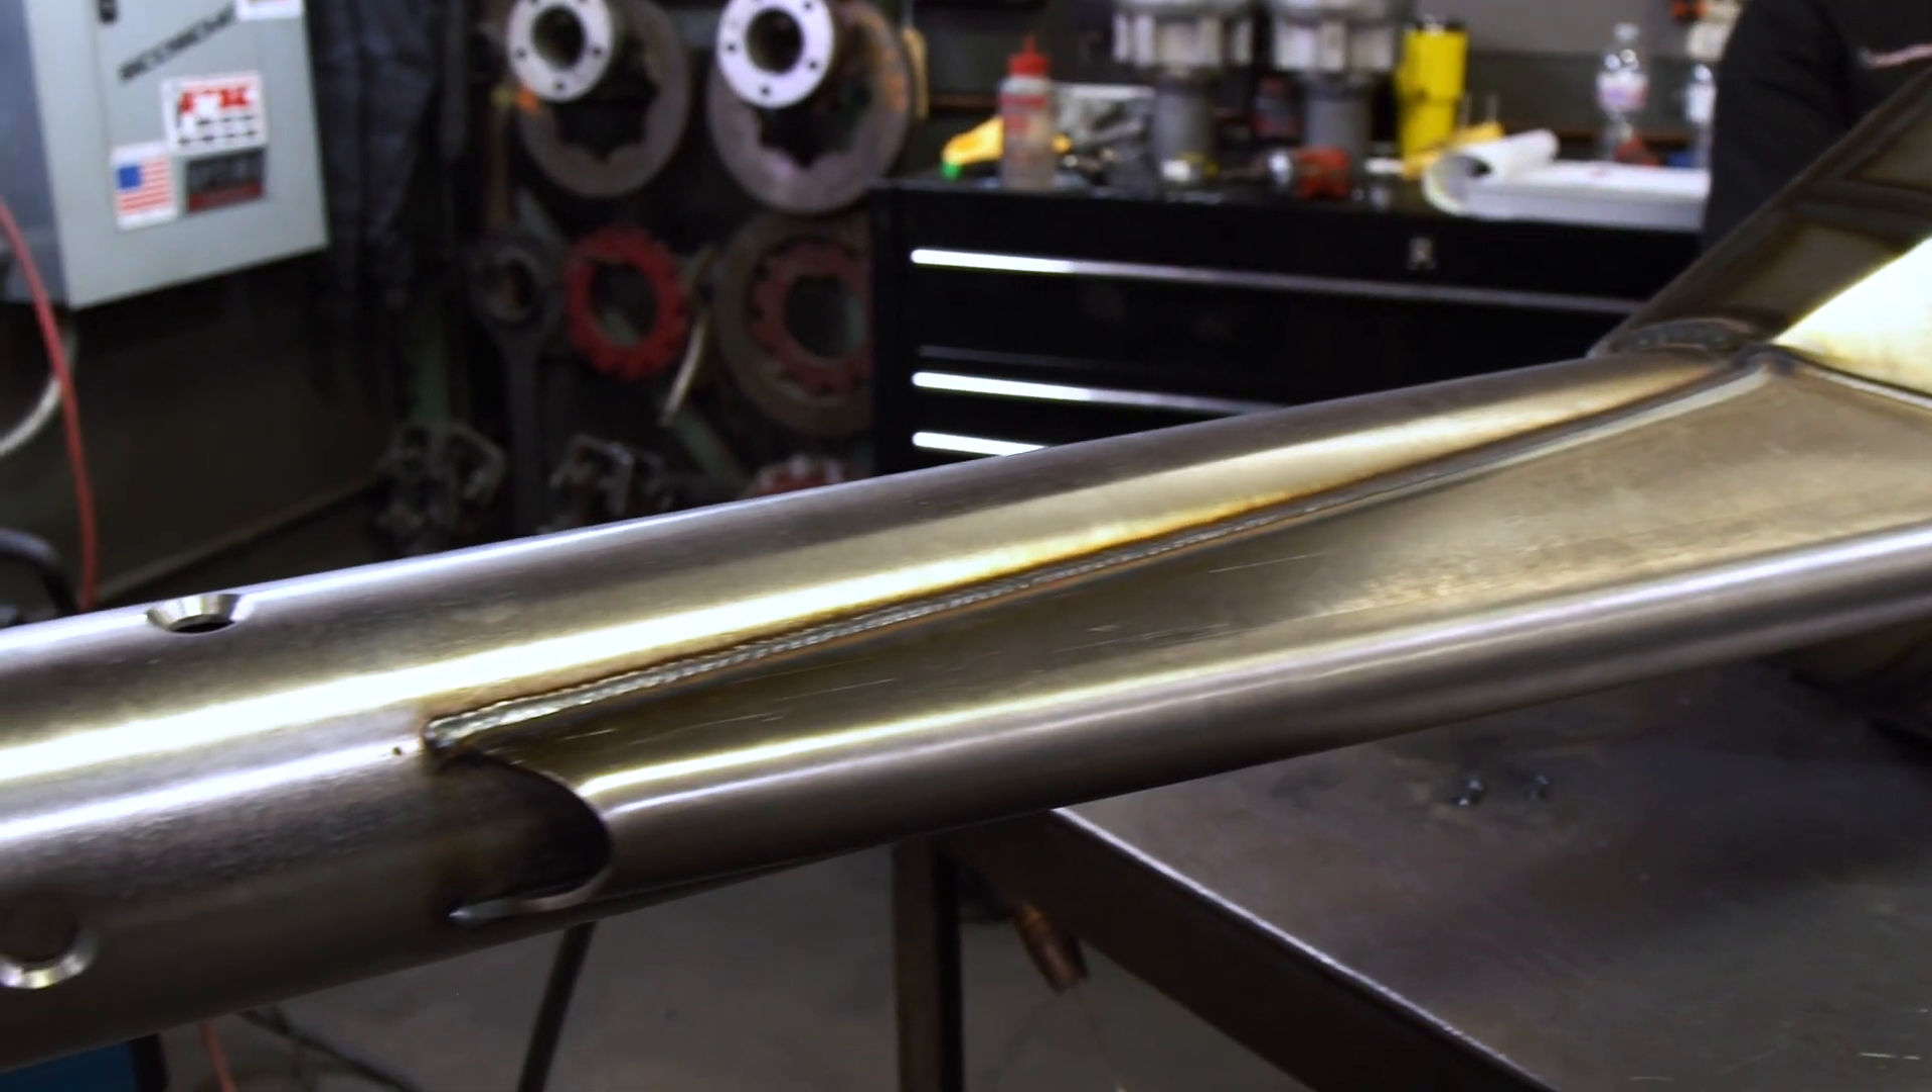So I got the truss welded on.